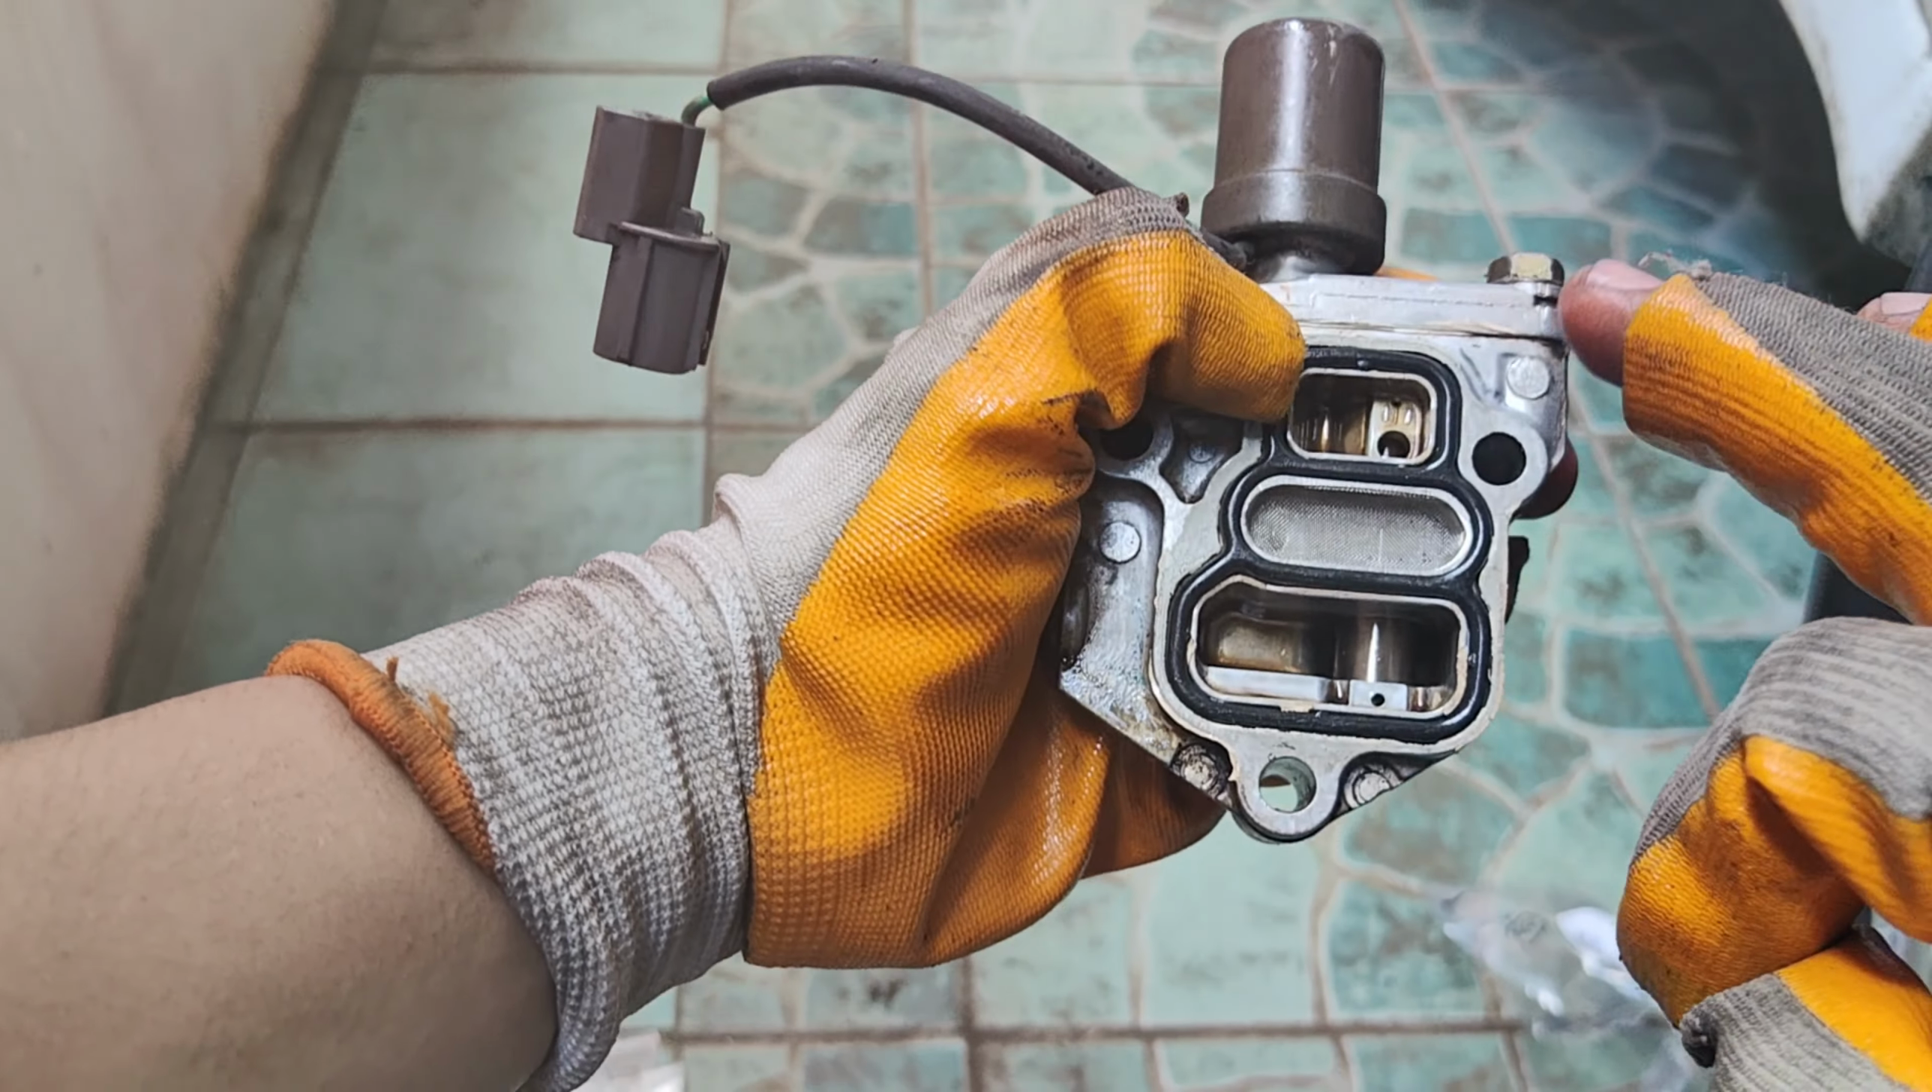So mga paps, na pasok na natin yung bagong rubber gasket.